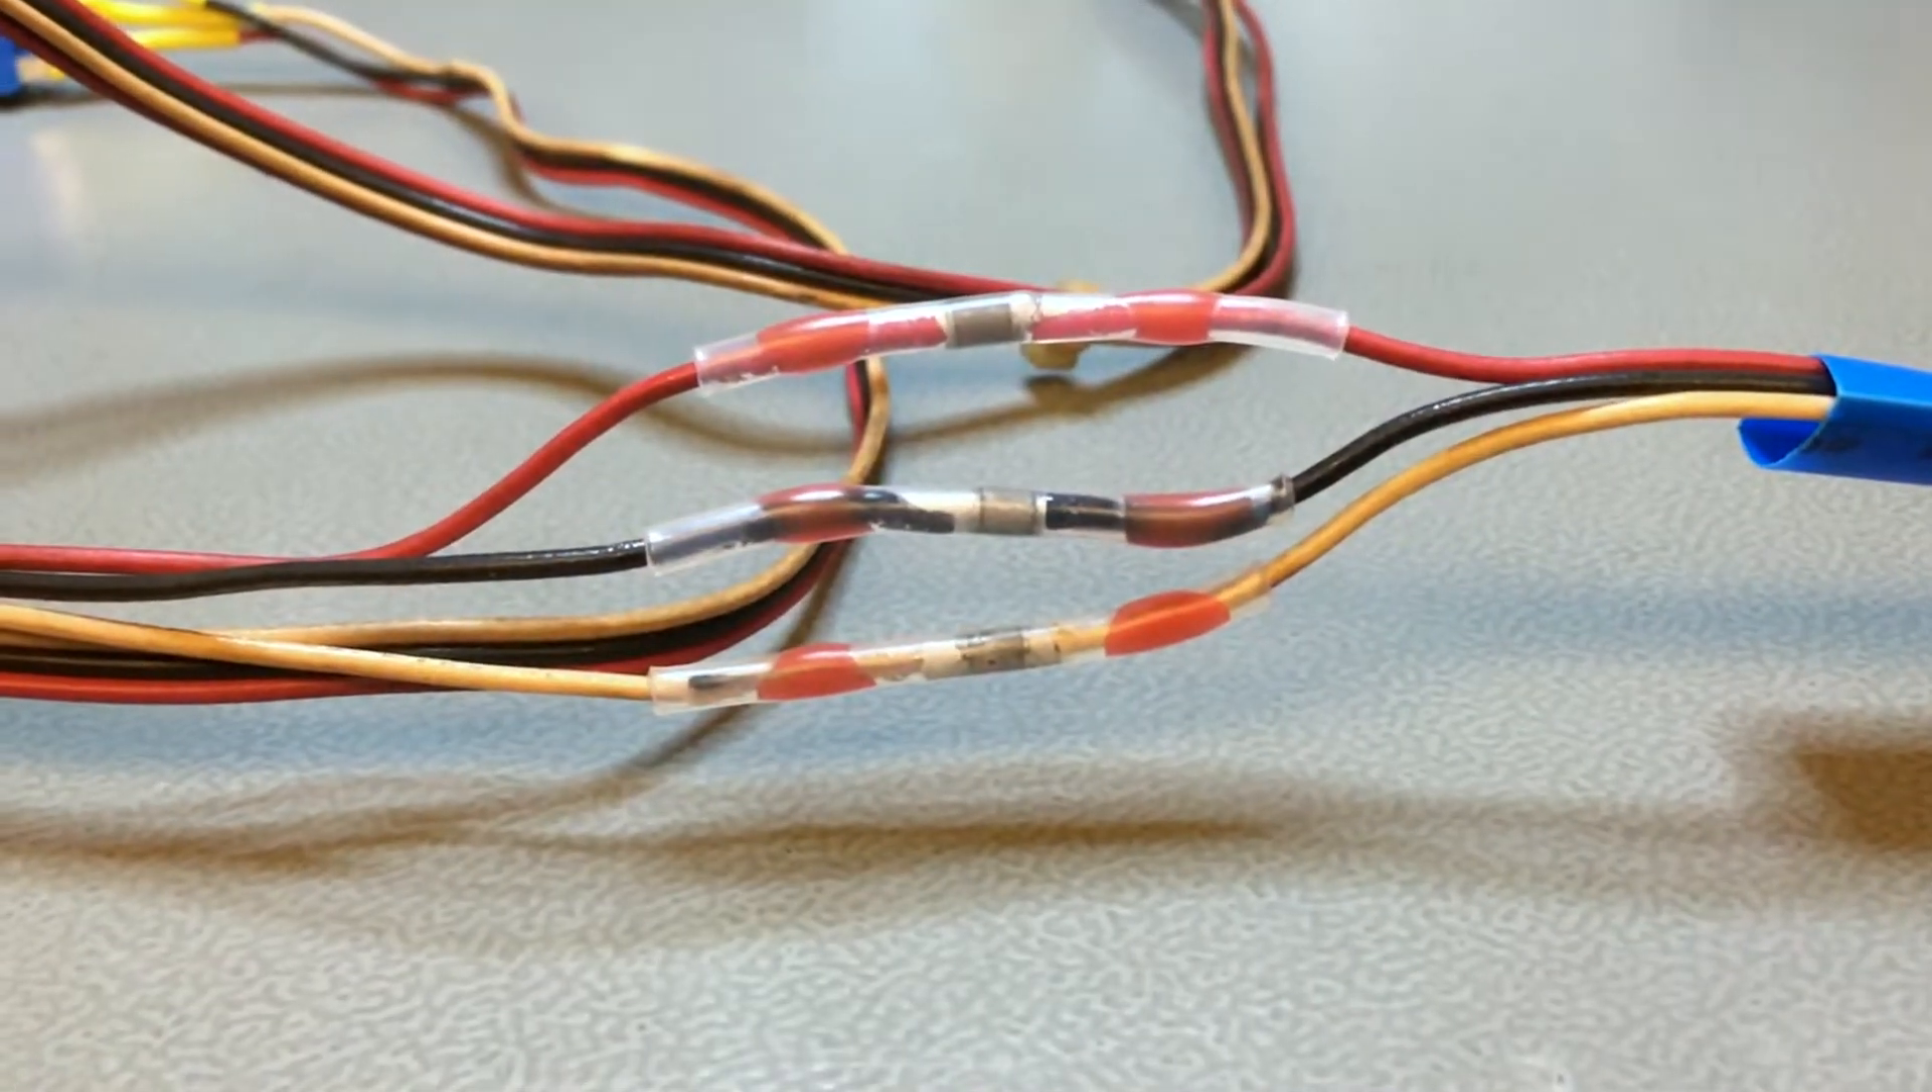I removed the damaged area, exposed new fresh wire and remade the connections with waterproof connectors with embedded solder.